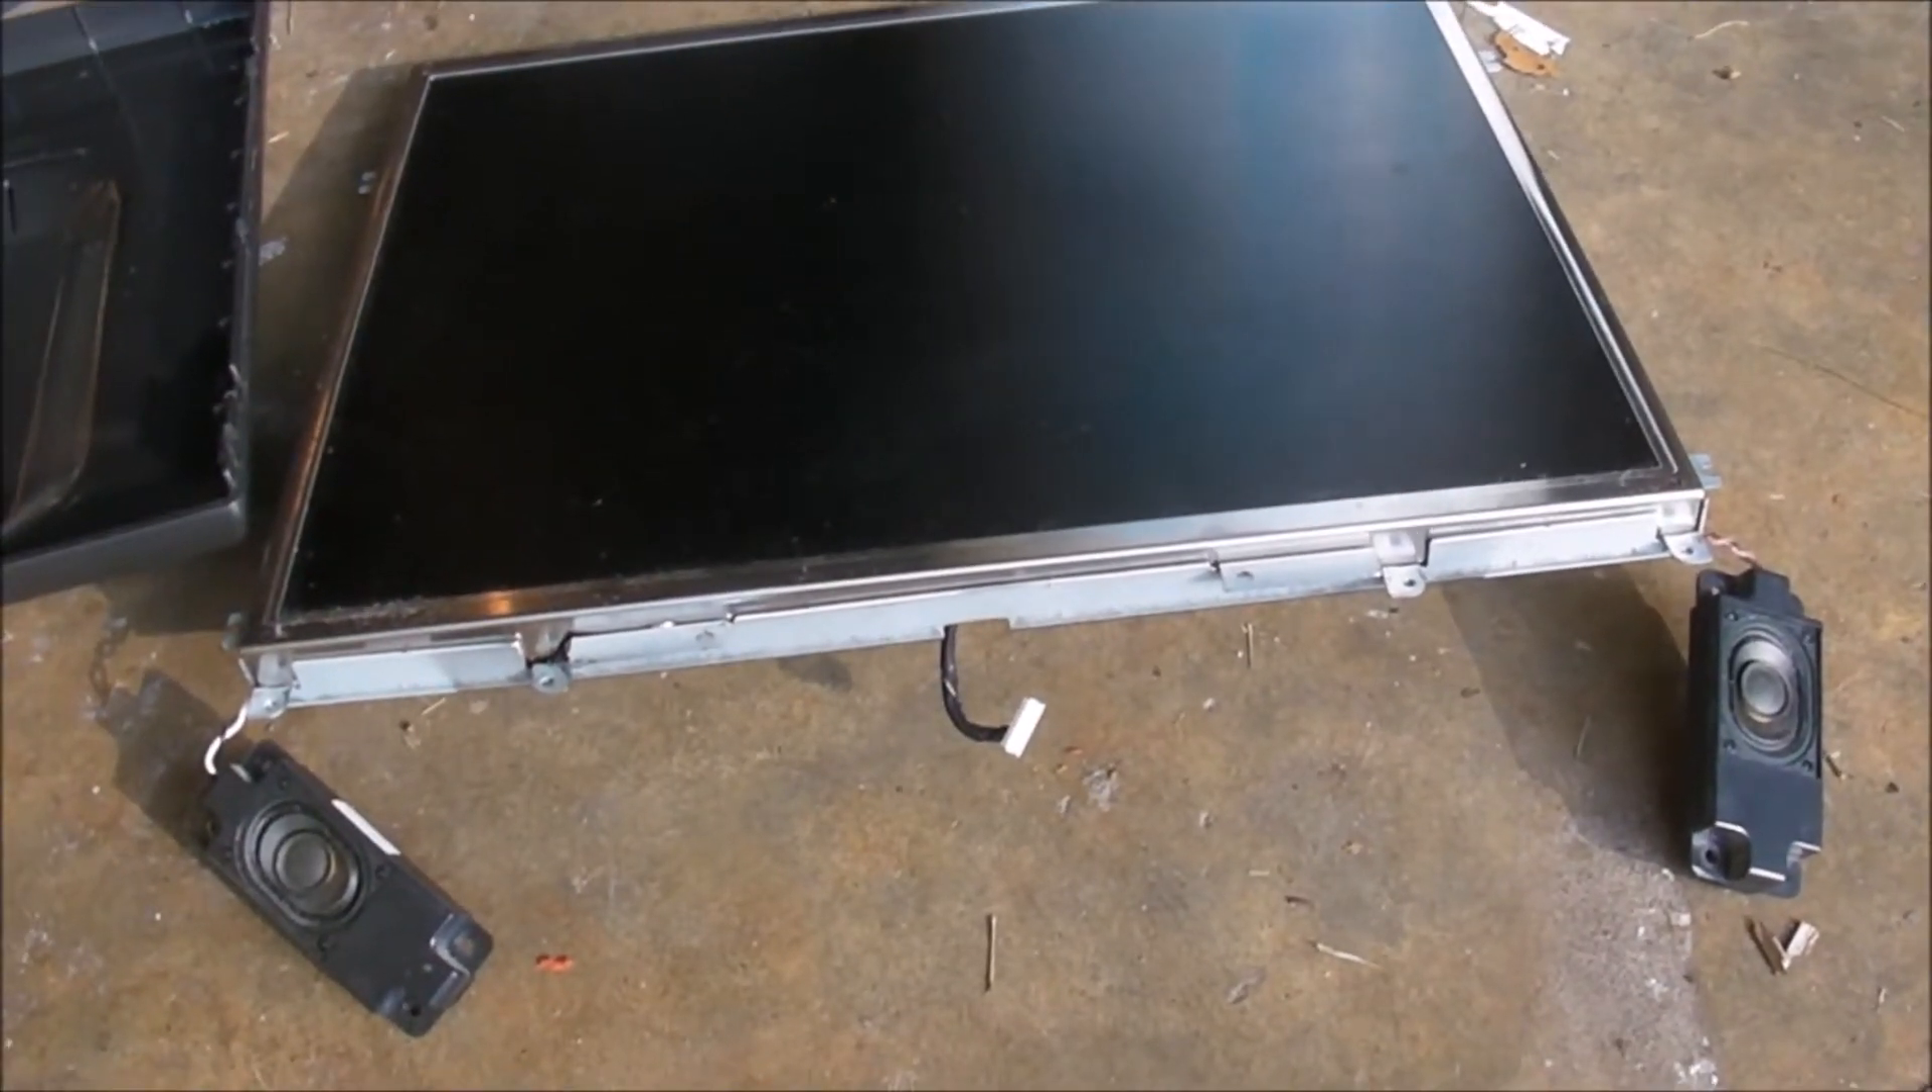Okay, so there we go, we've got the screen and the speakers out of the case, which is out of the top.